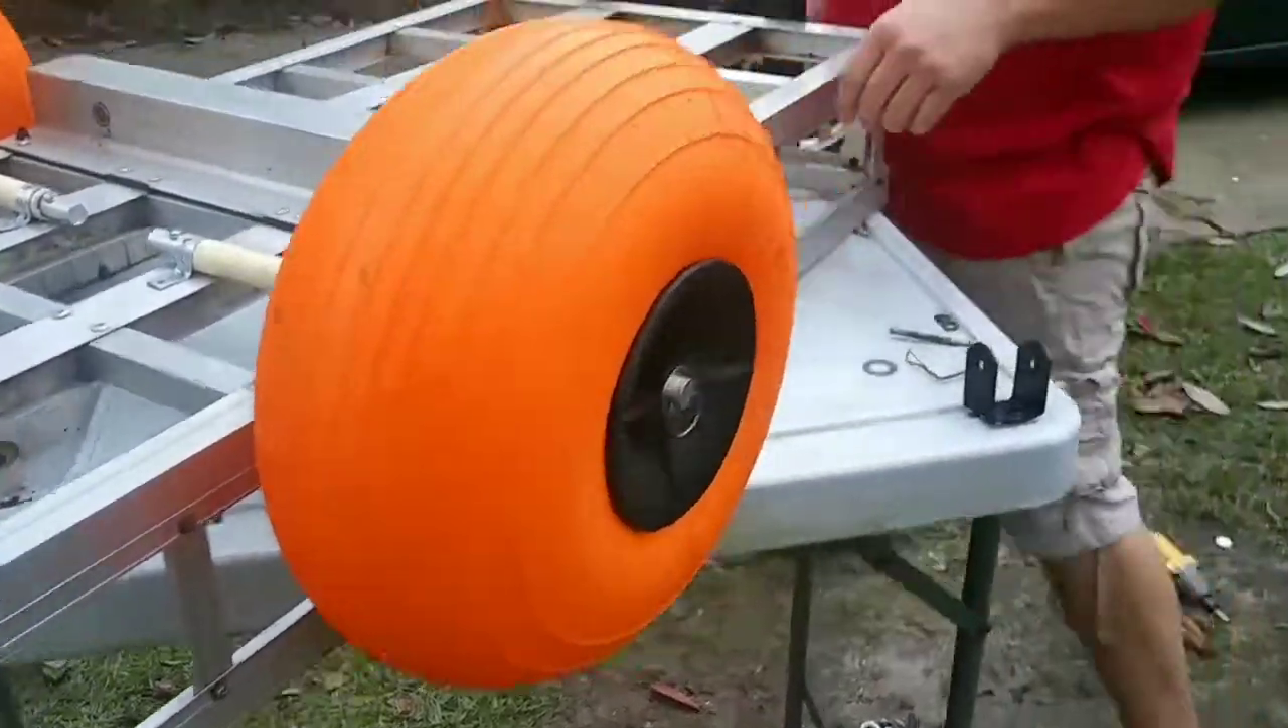You got your tire set and you got your axle on.